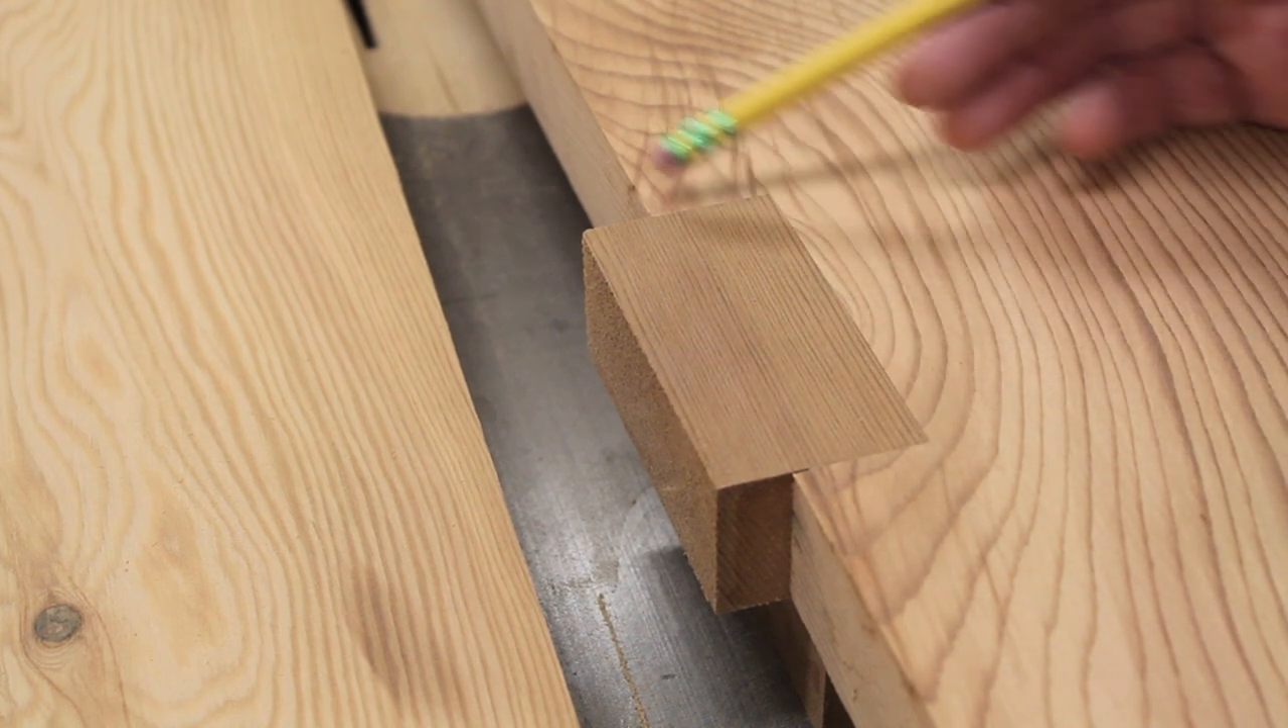I've cut a notch in the board I've glued this wood block in its place.